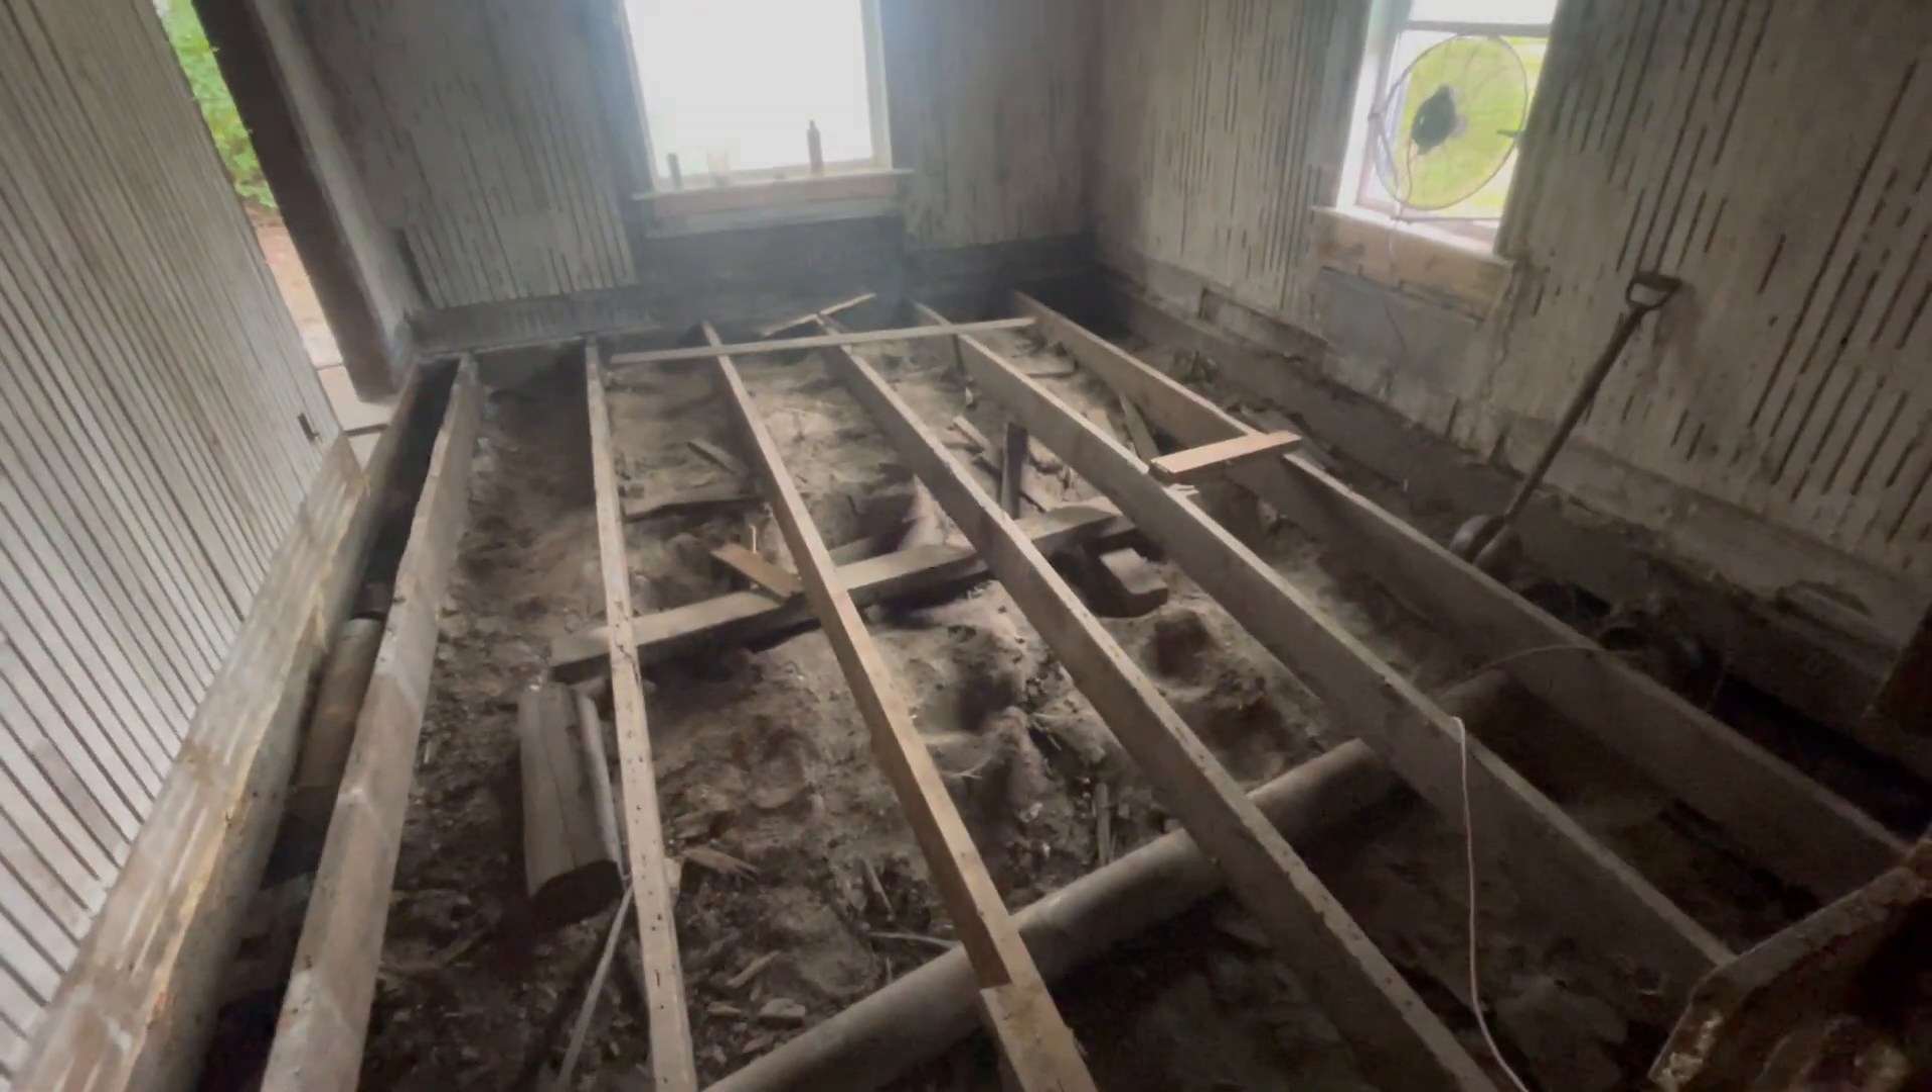To recap, we removed that beautiful, old, intricate floor, hardwood floor.